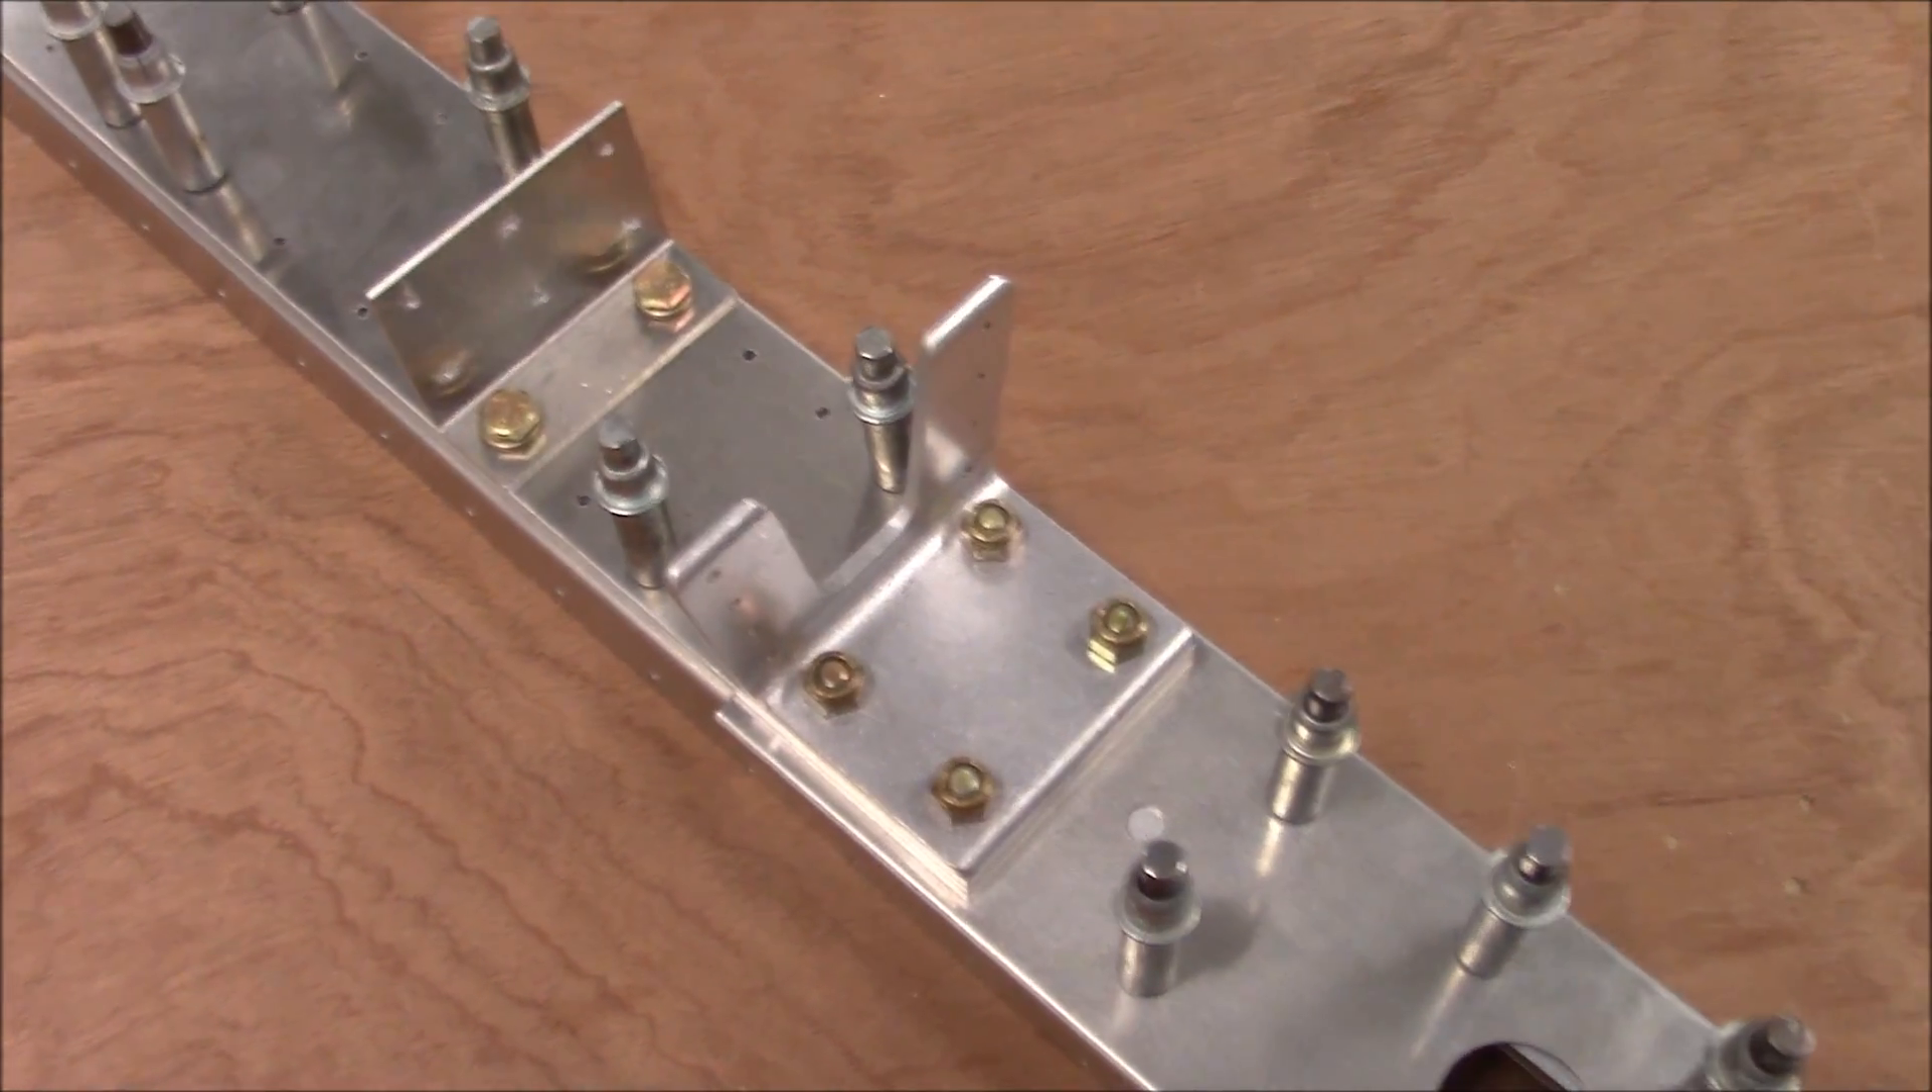Okay, I got the holes drilled up to the proper size and the bolts in there.